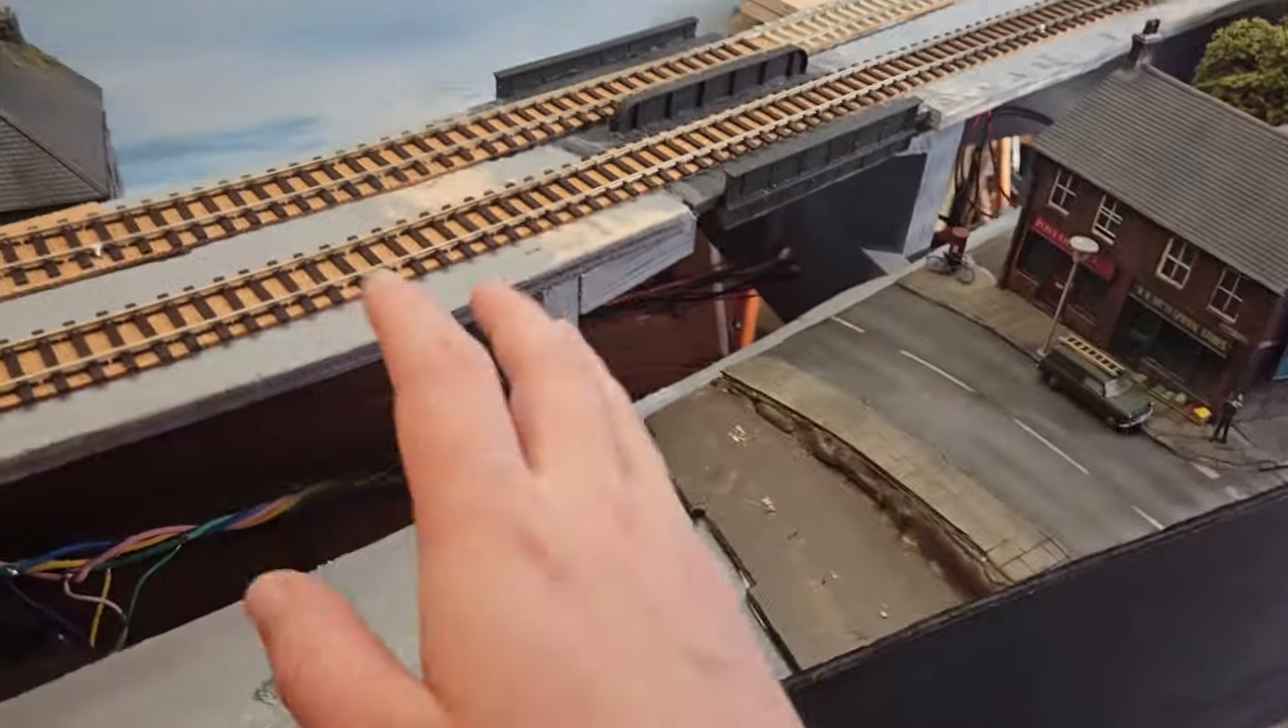But you'll notice there is a gaping hole there at the moment.